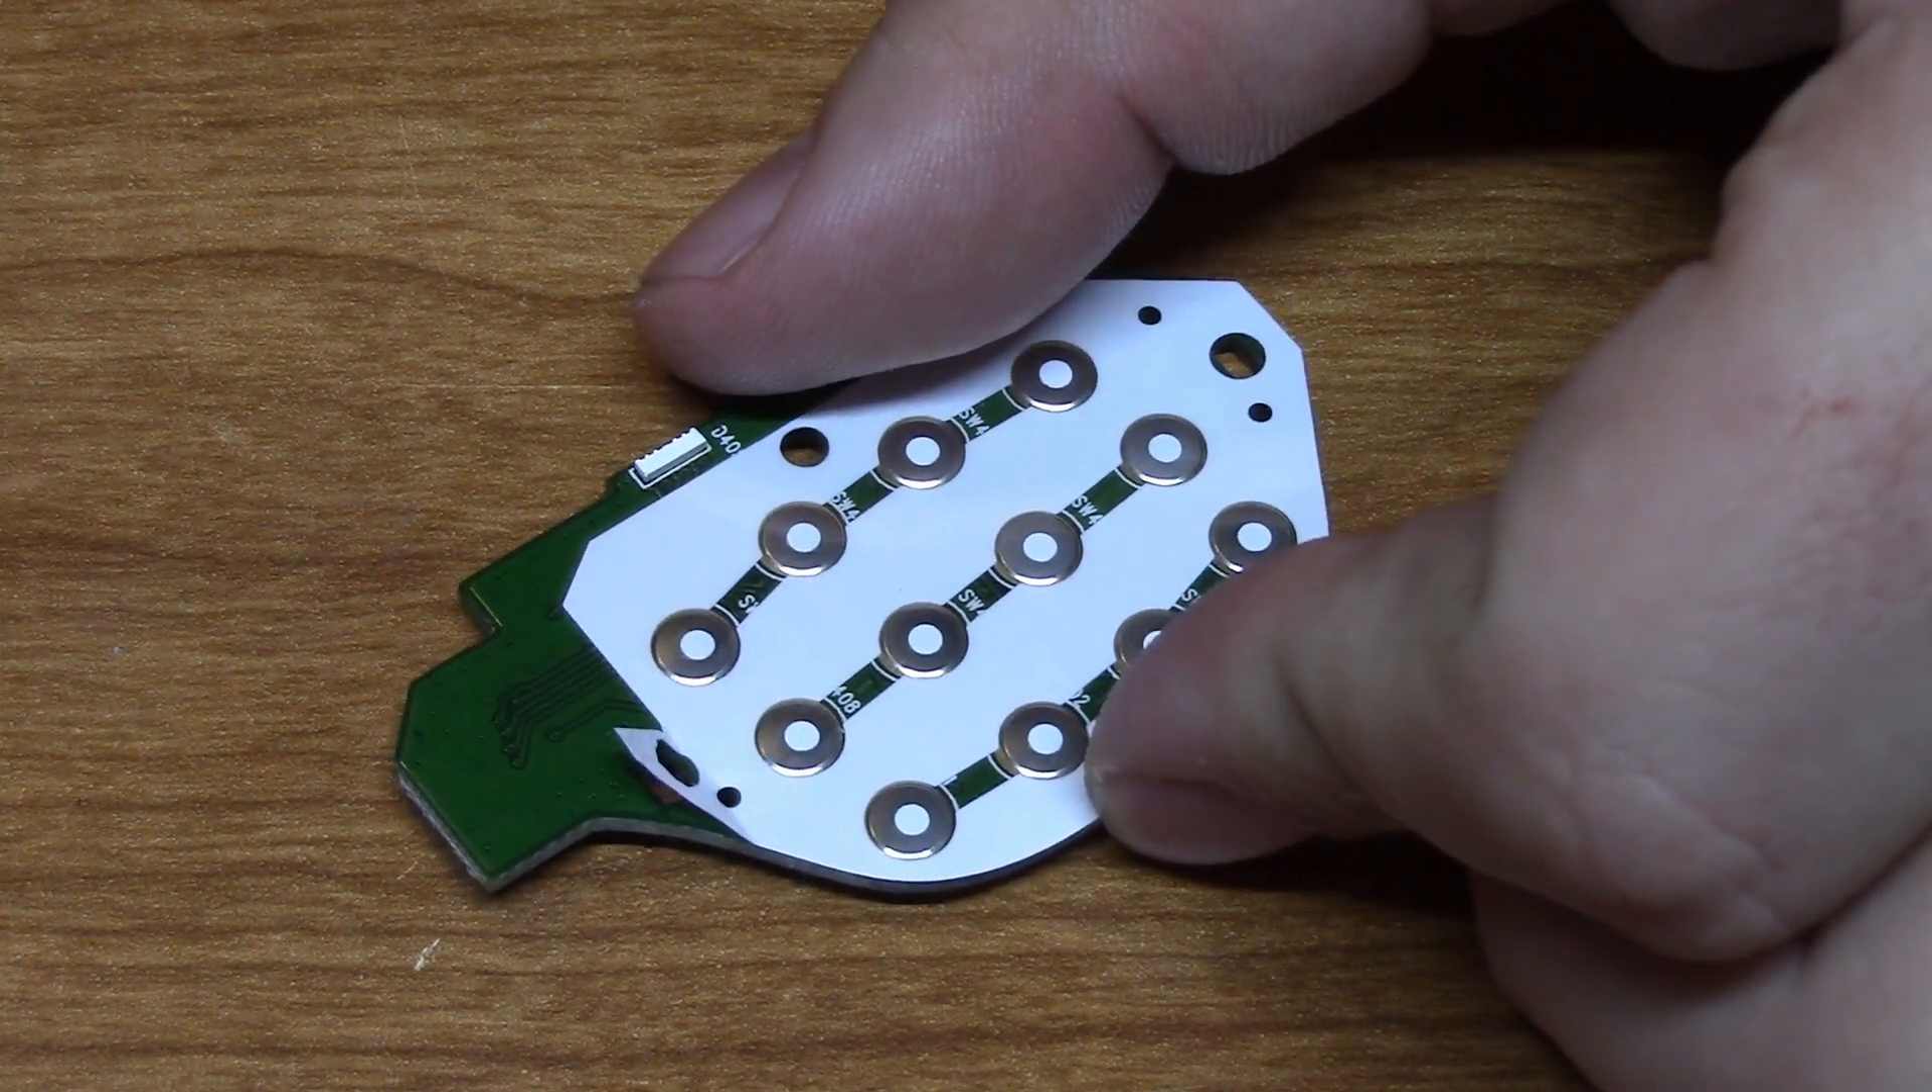This white sticker thing that holds the domes for the switches in place needs to be removed to expose the contacts we'll be tapping into.